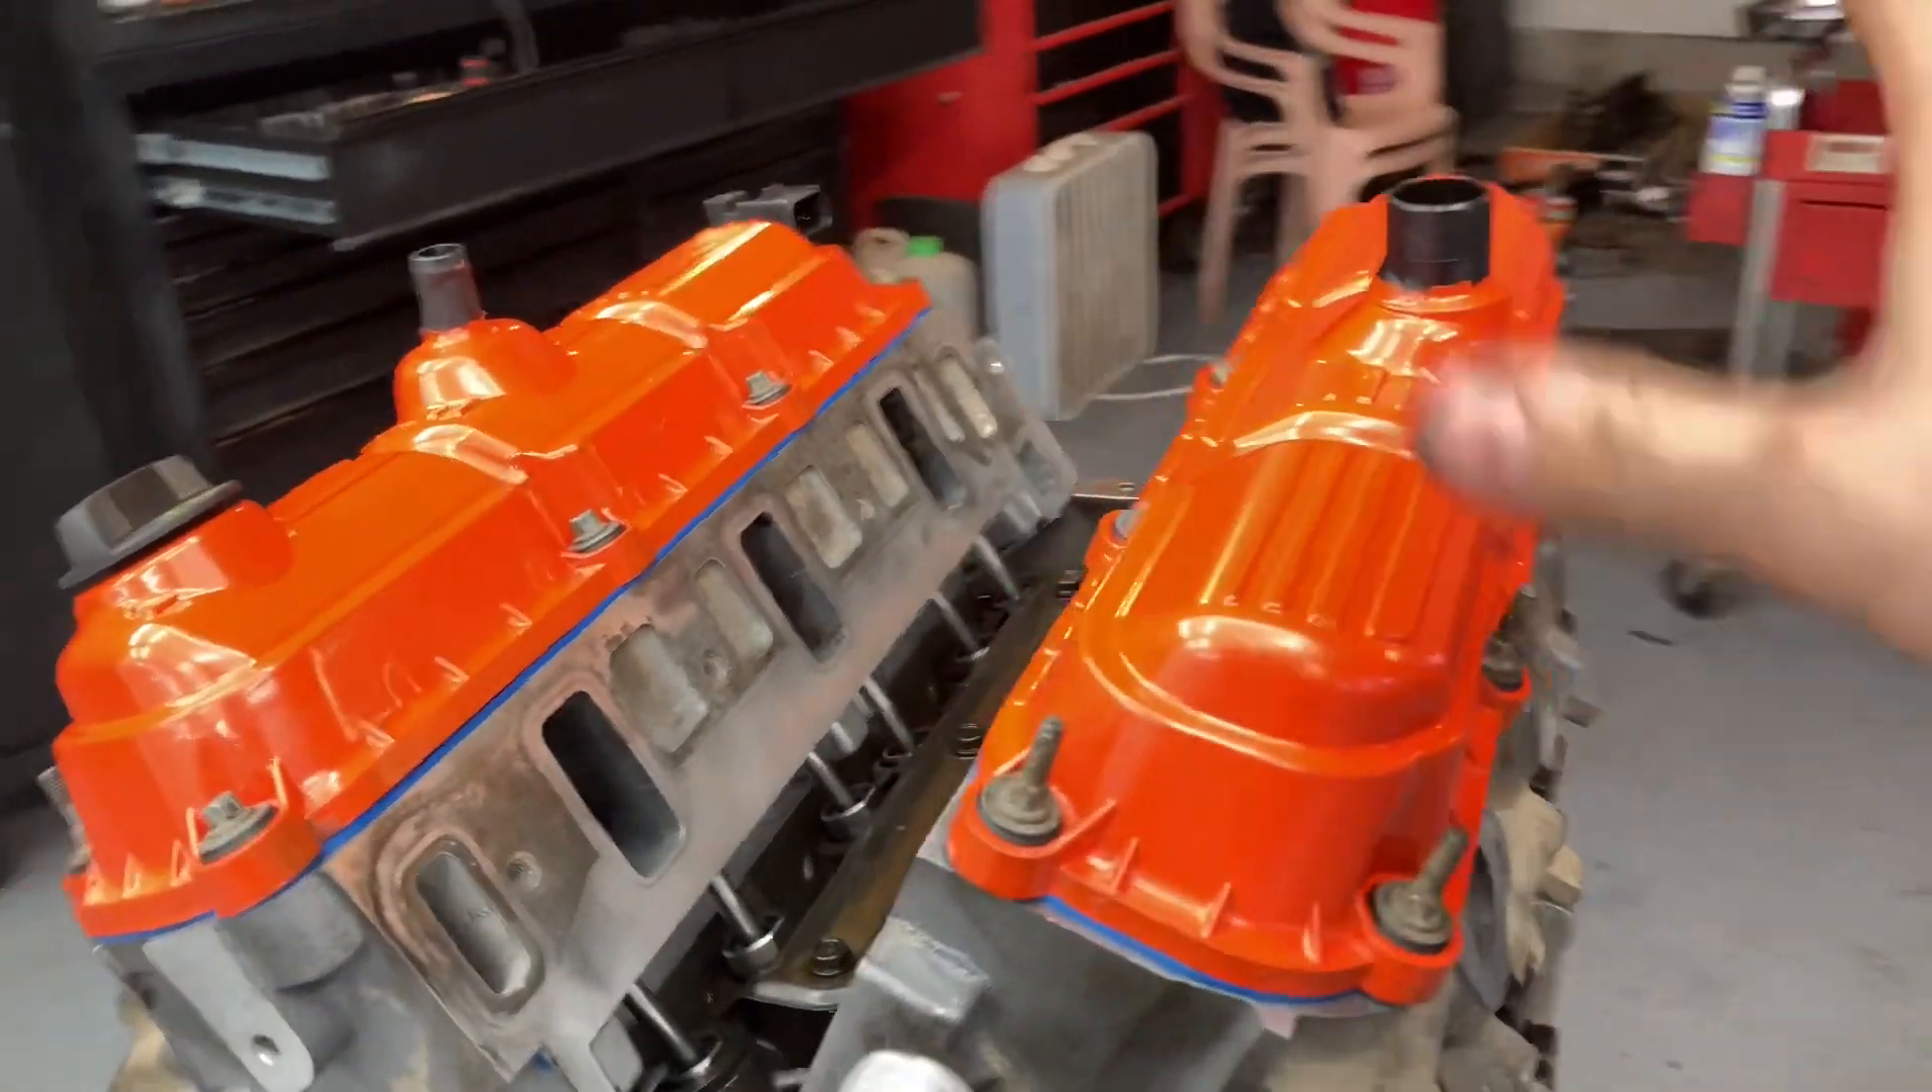So, I just put the valve covers on, tightened the bolts, got the bolts in, and messed with all that stuff, boring stuff.